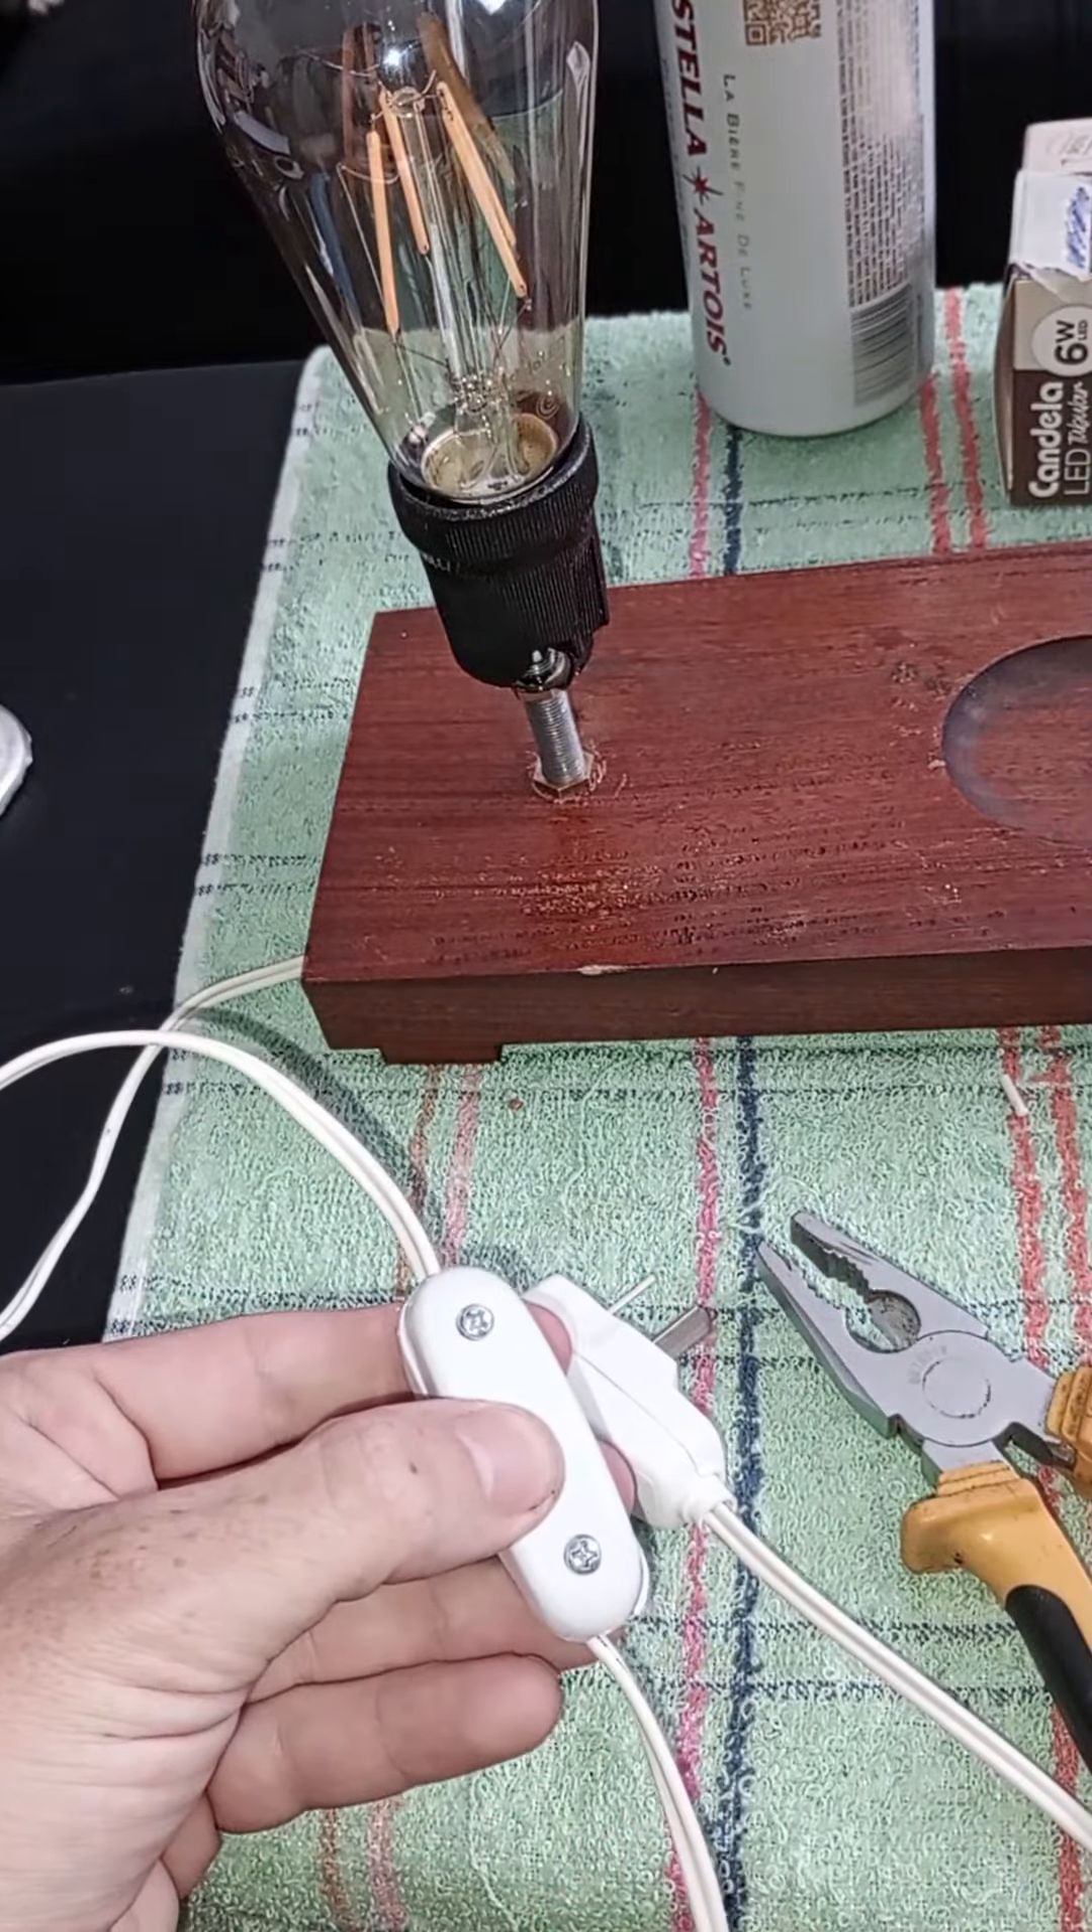Ya ajustamos los tornillos. Y ya estaría armada la llave.